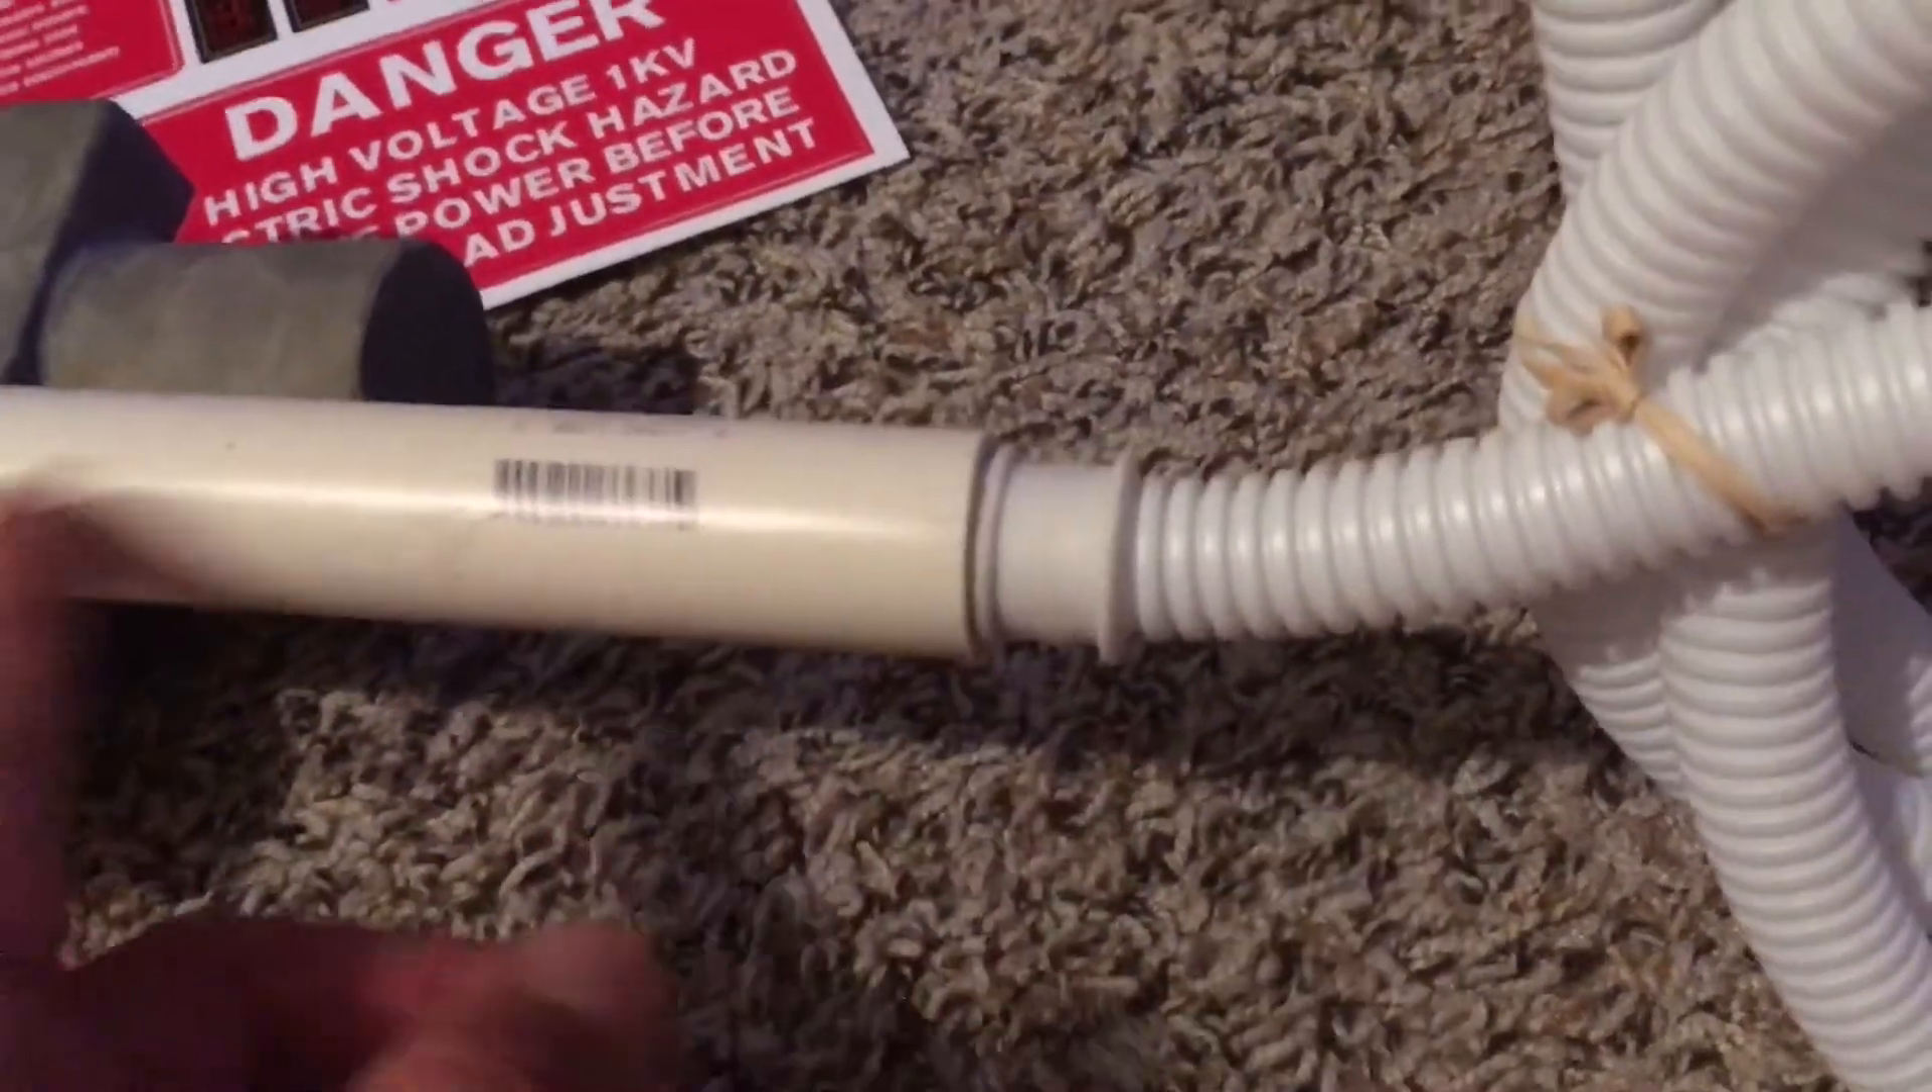And there's this rubber nozzle that fits perfectly inside of this handle, this PVC pipe.